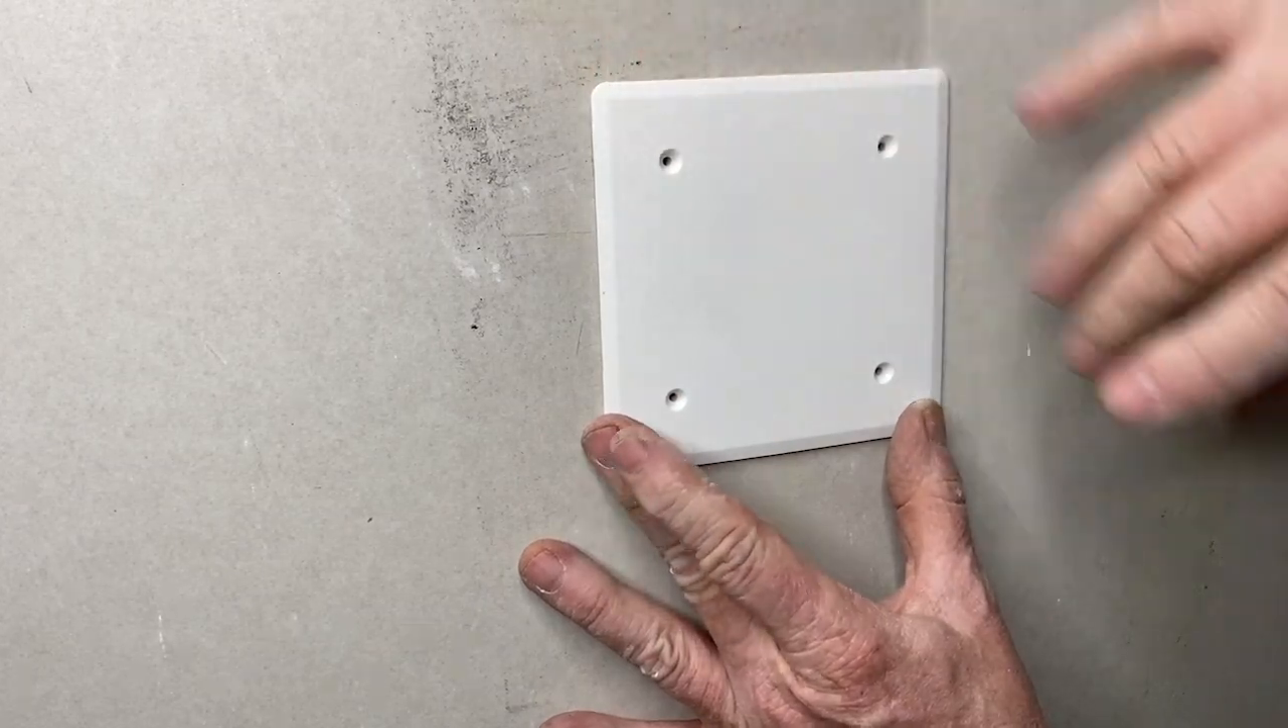Ensuite, on remet le couvercle, le couvercle est mis, donc vous allez vous retrouver comme ça.